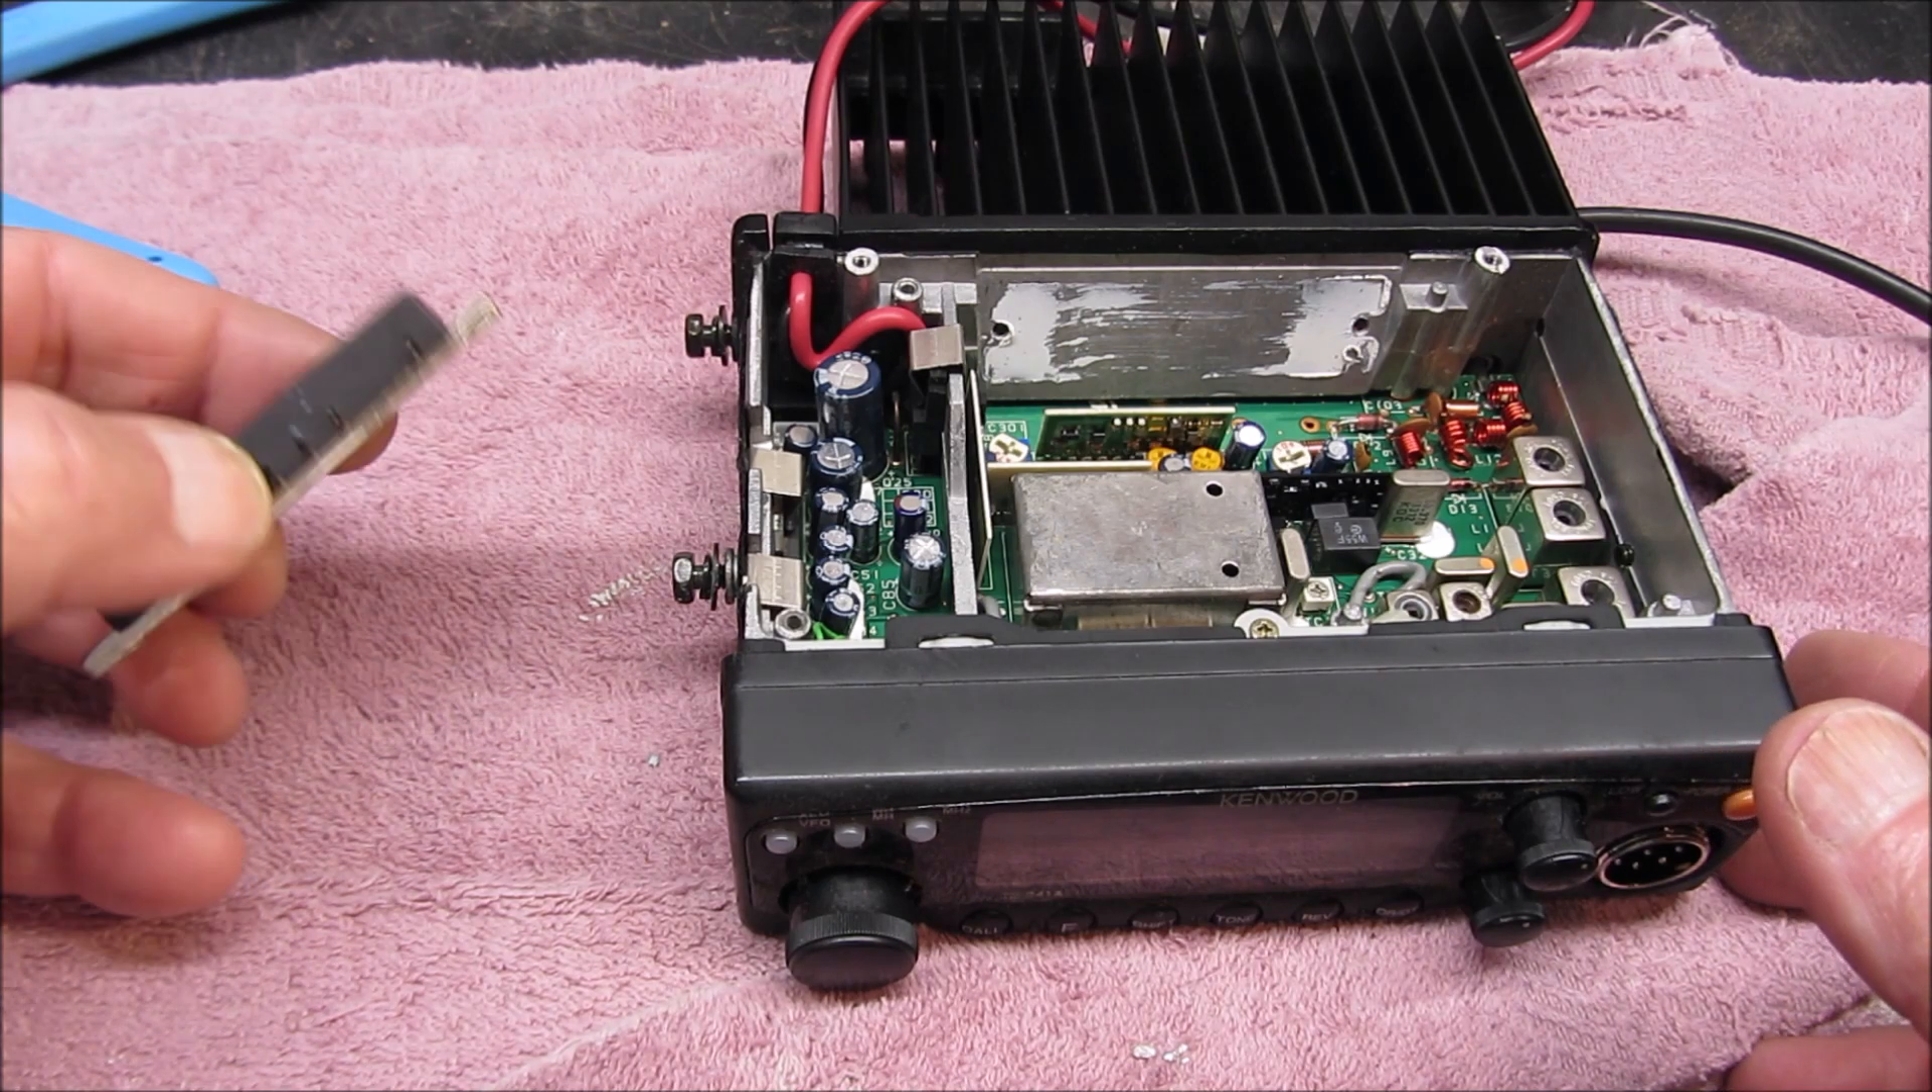Okay, I've removed the power module.